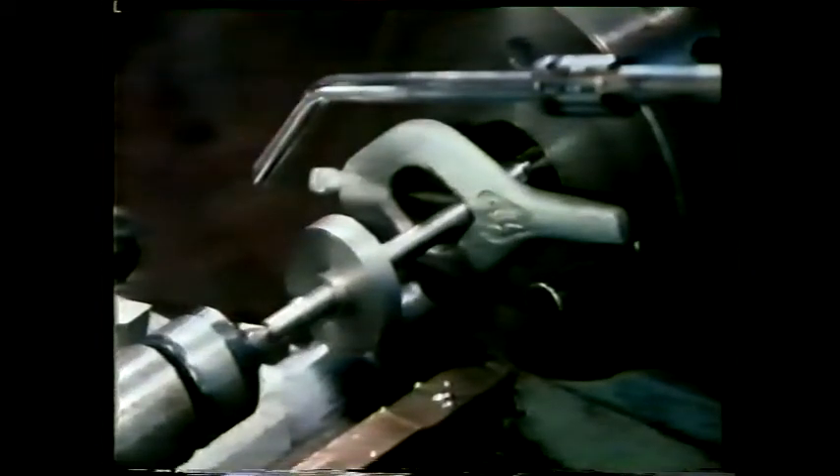To drive the work round, a driving dog has been fitted to the headstock end of the mandrel.